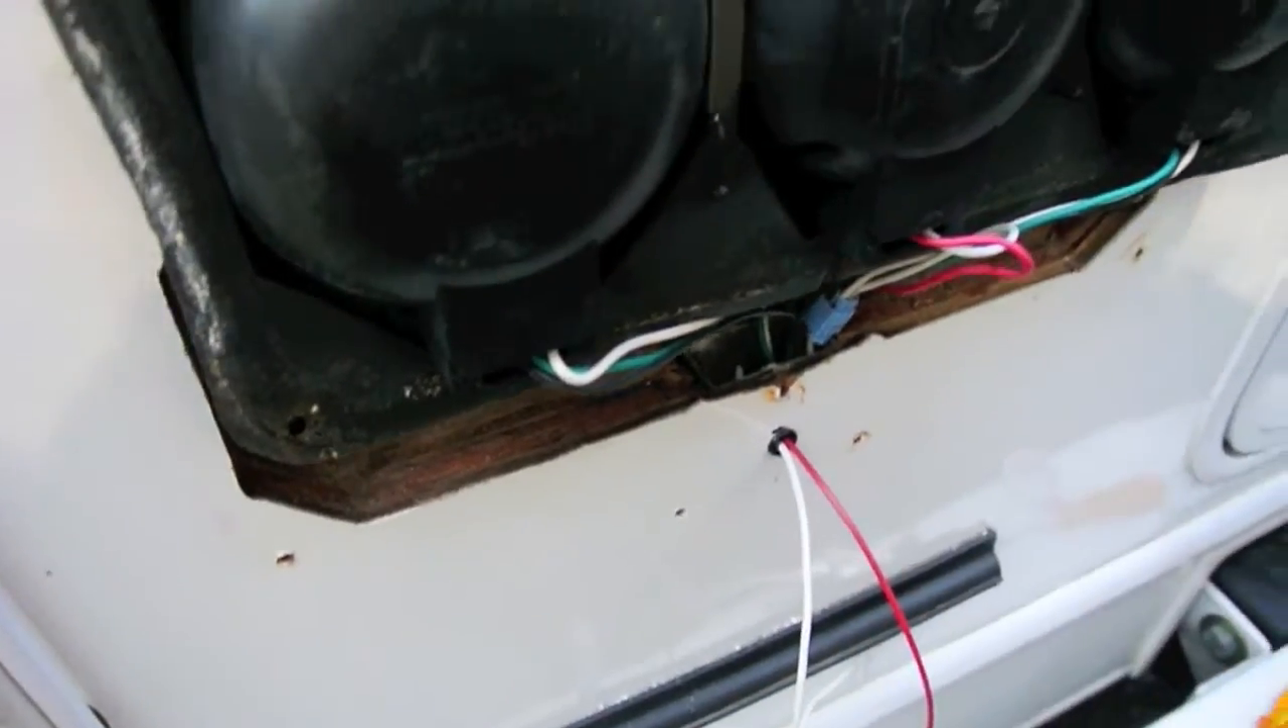So I coming in here I epoxied that little bushing in place and then ran the two wires through there.